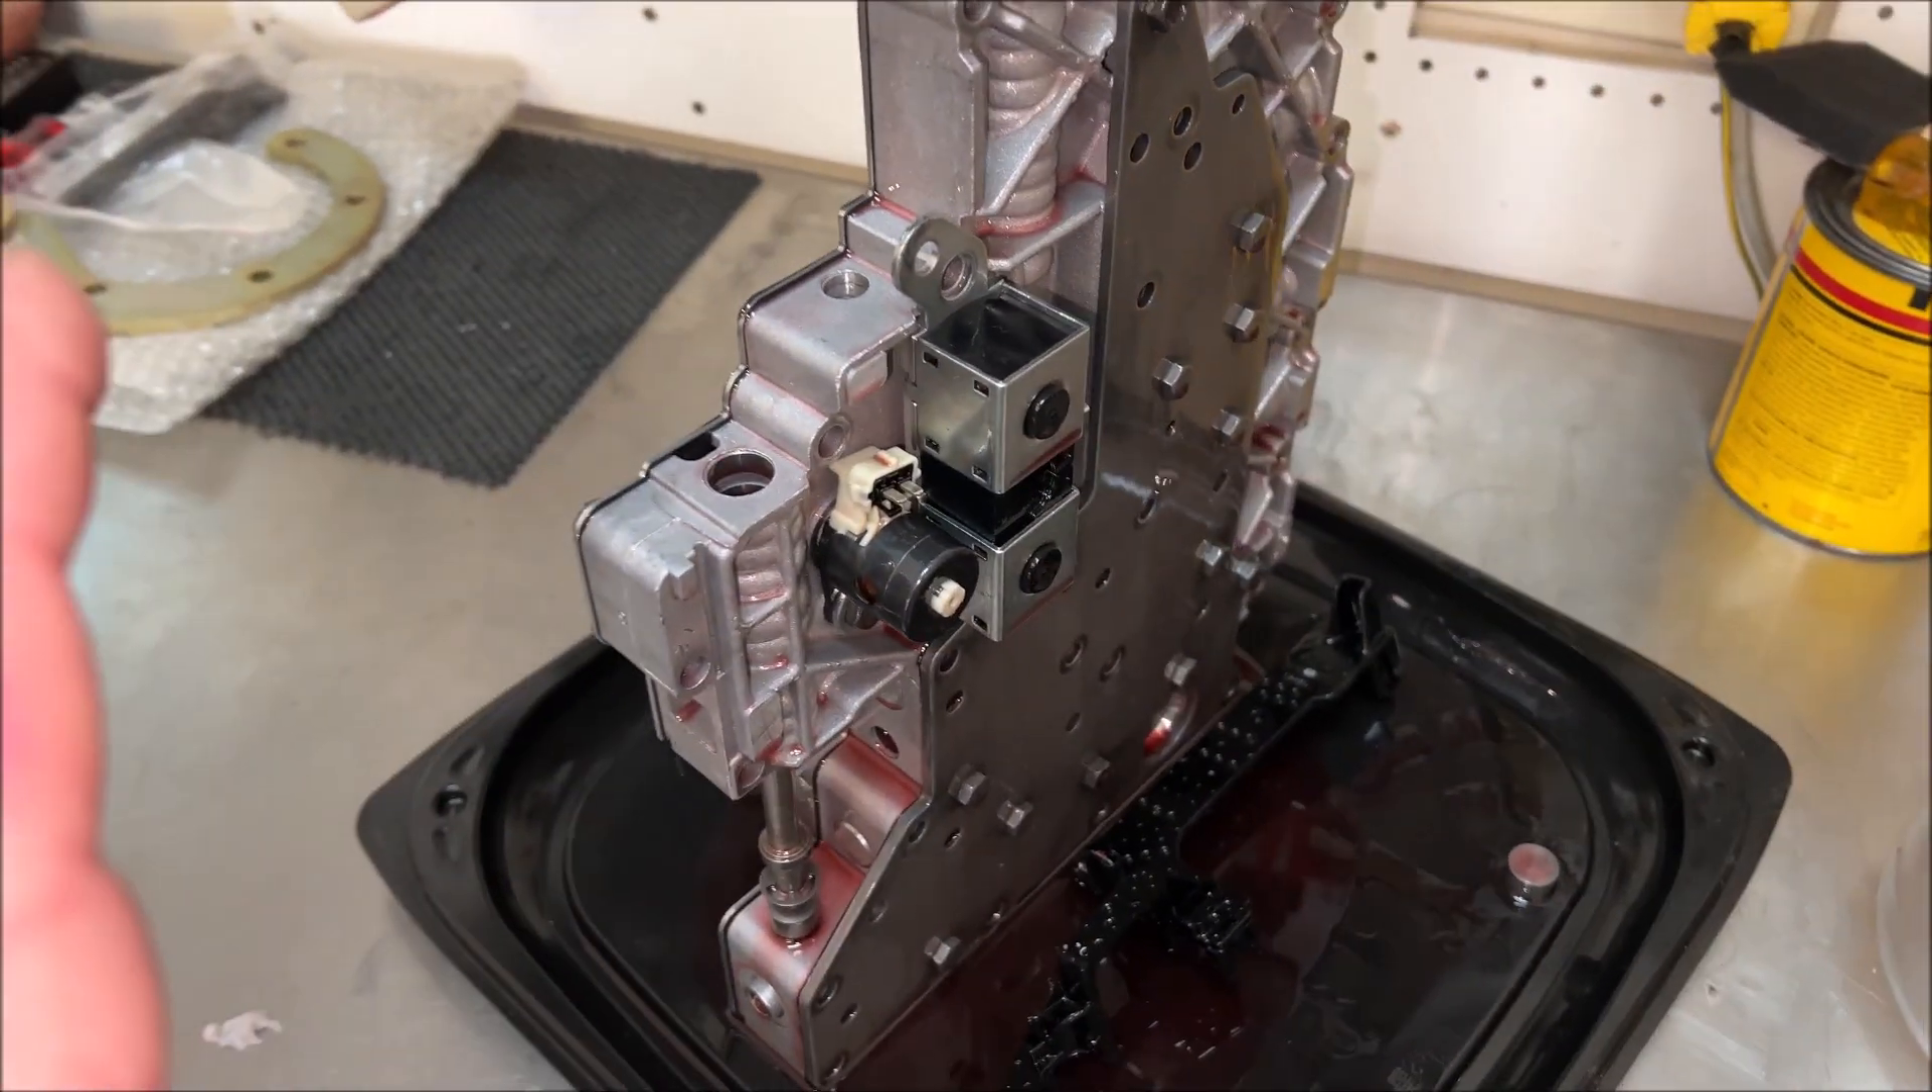Valve body is removed, and I'm sitting it up on edge.